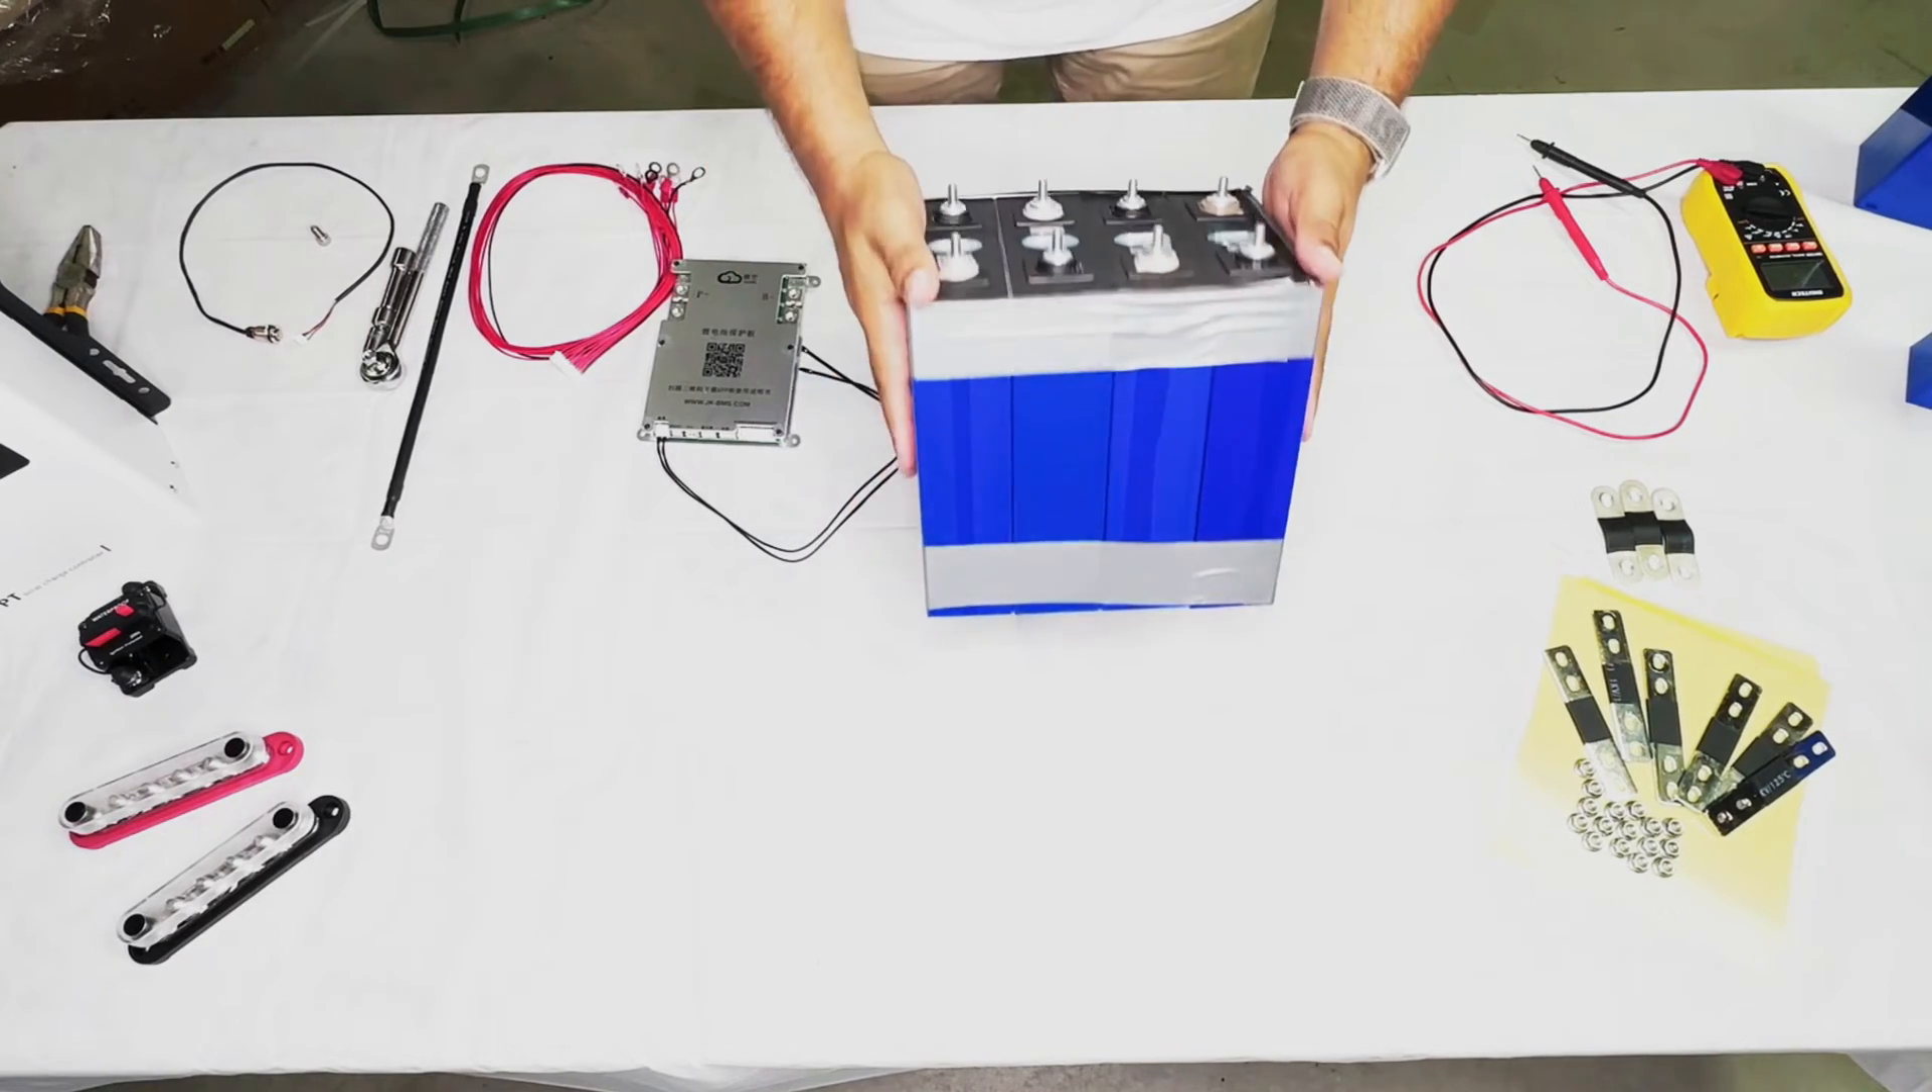Now these are cells that I've already put in order and as you can see I've taped them together.